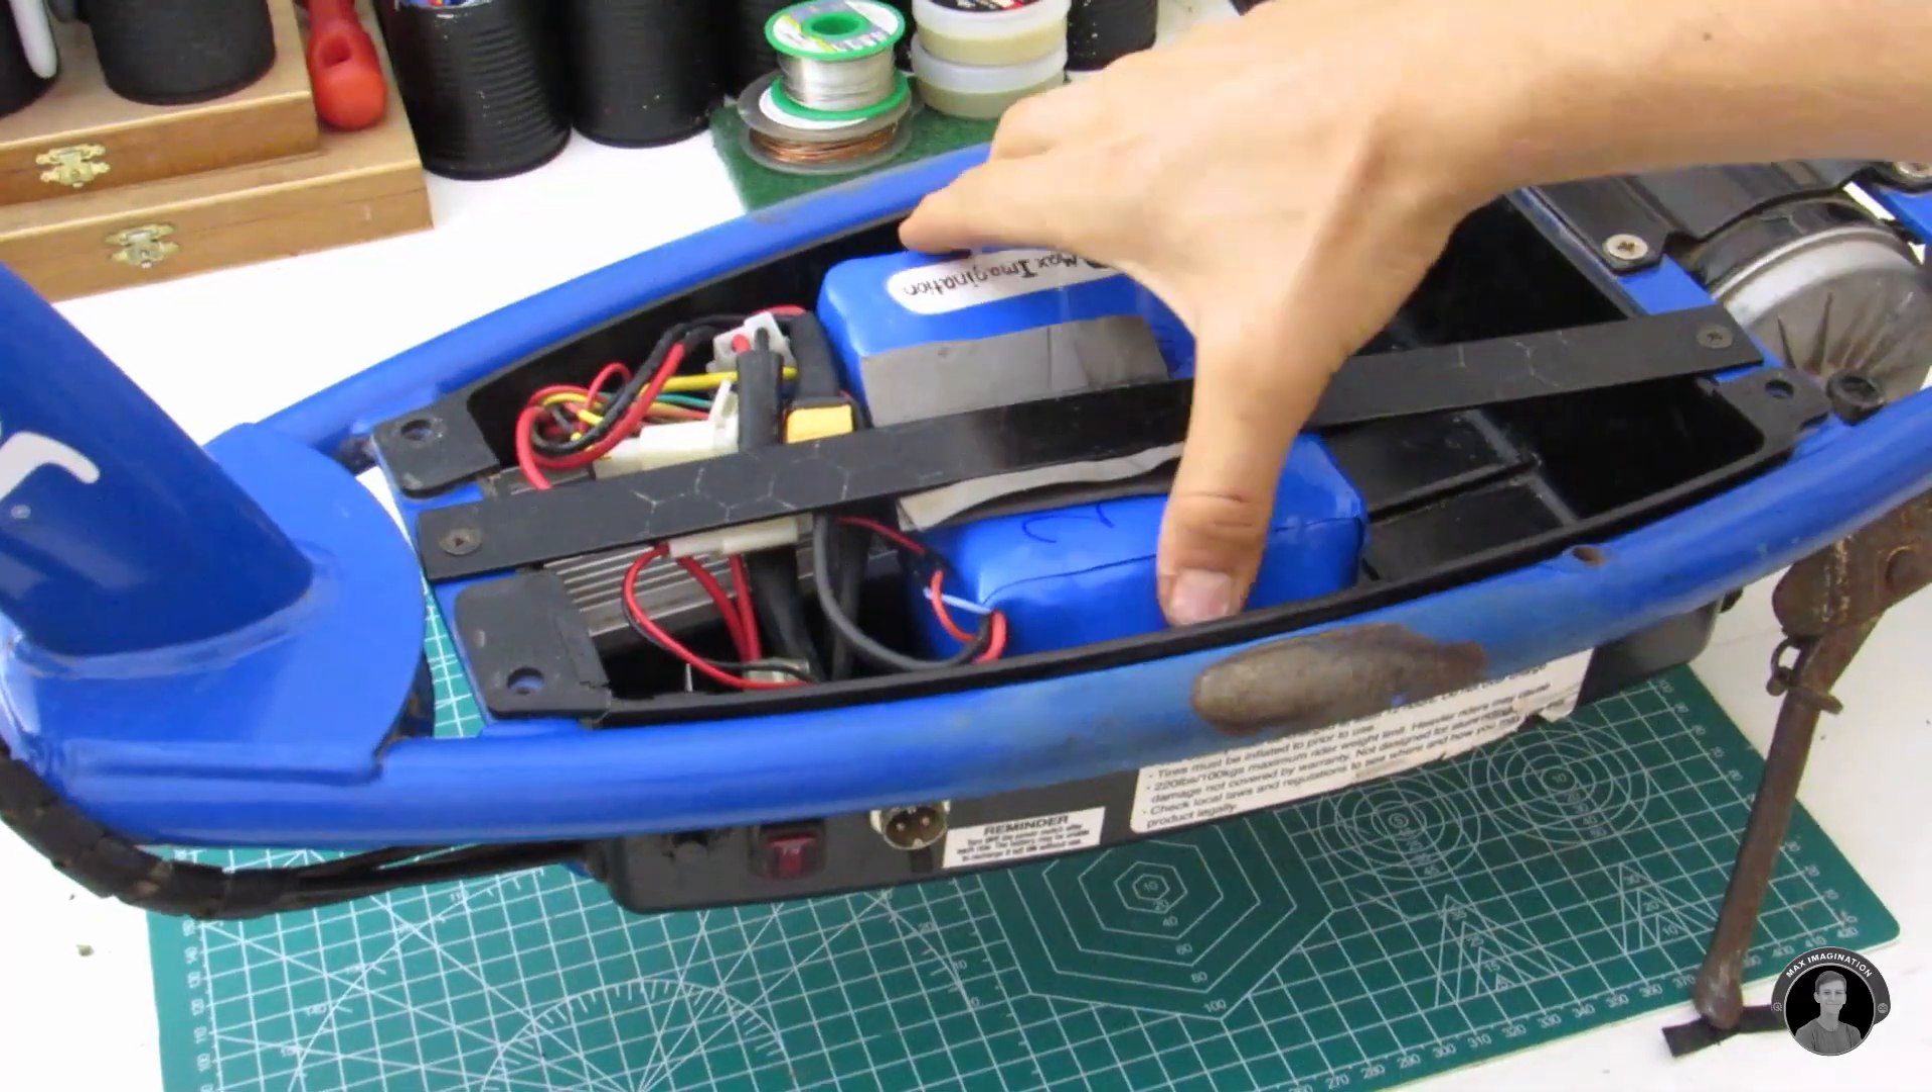With the tire being fully inflated I tighten the sprocket back on and then I secured the battery in place with this metal bar now it can't wriggle around in there.